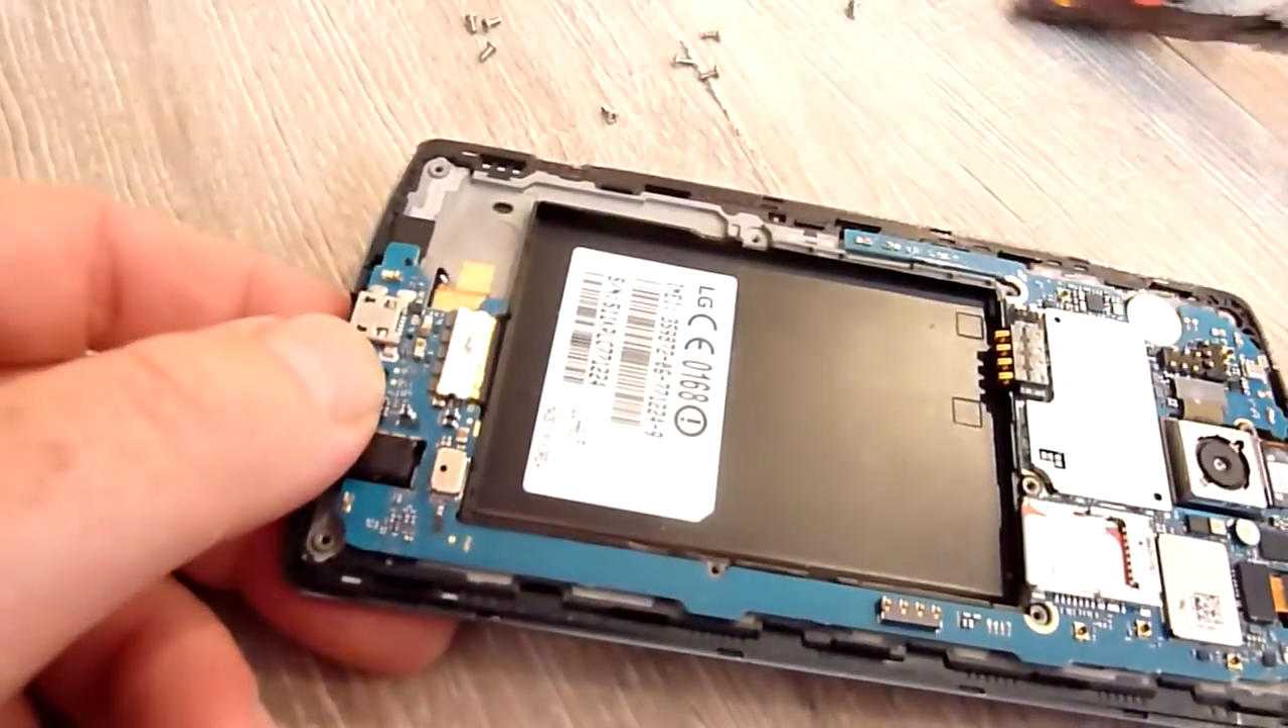OK, so we've got the back open.